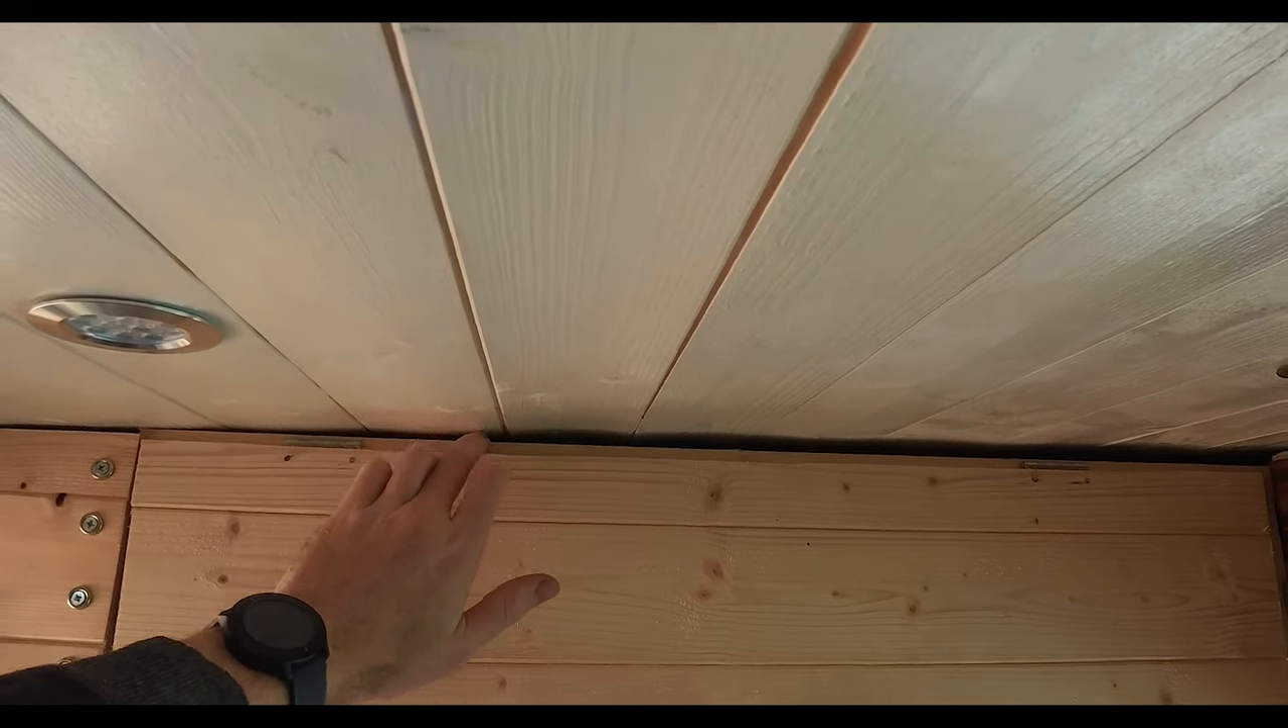Up at the top there's a very visible gap that i'm not very happy about.